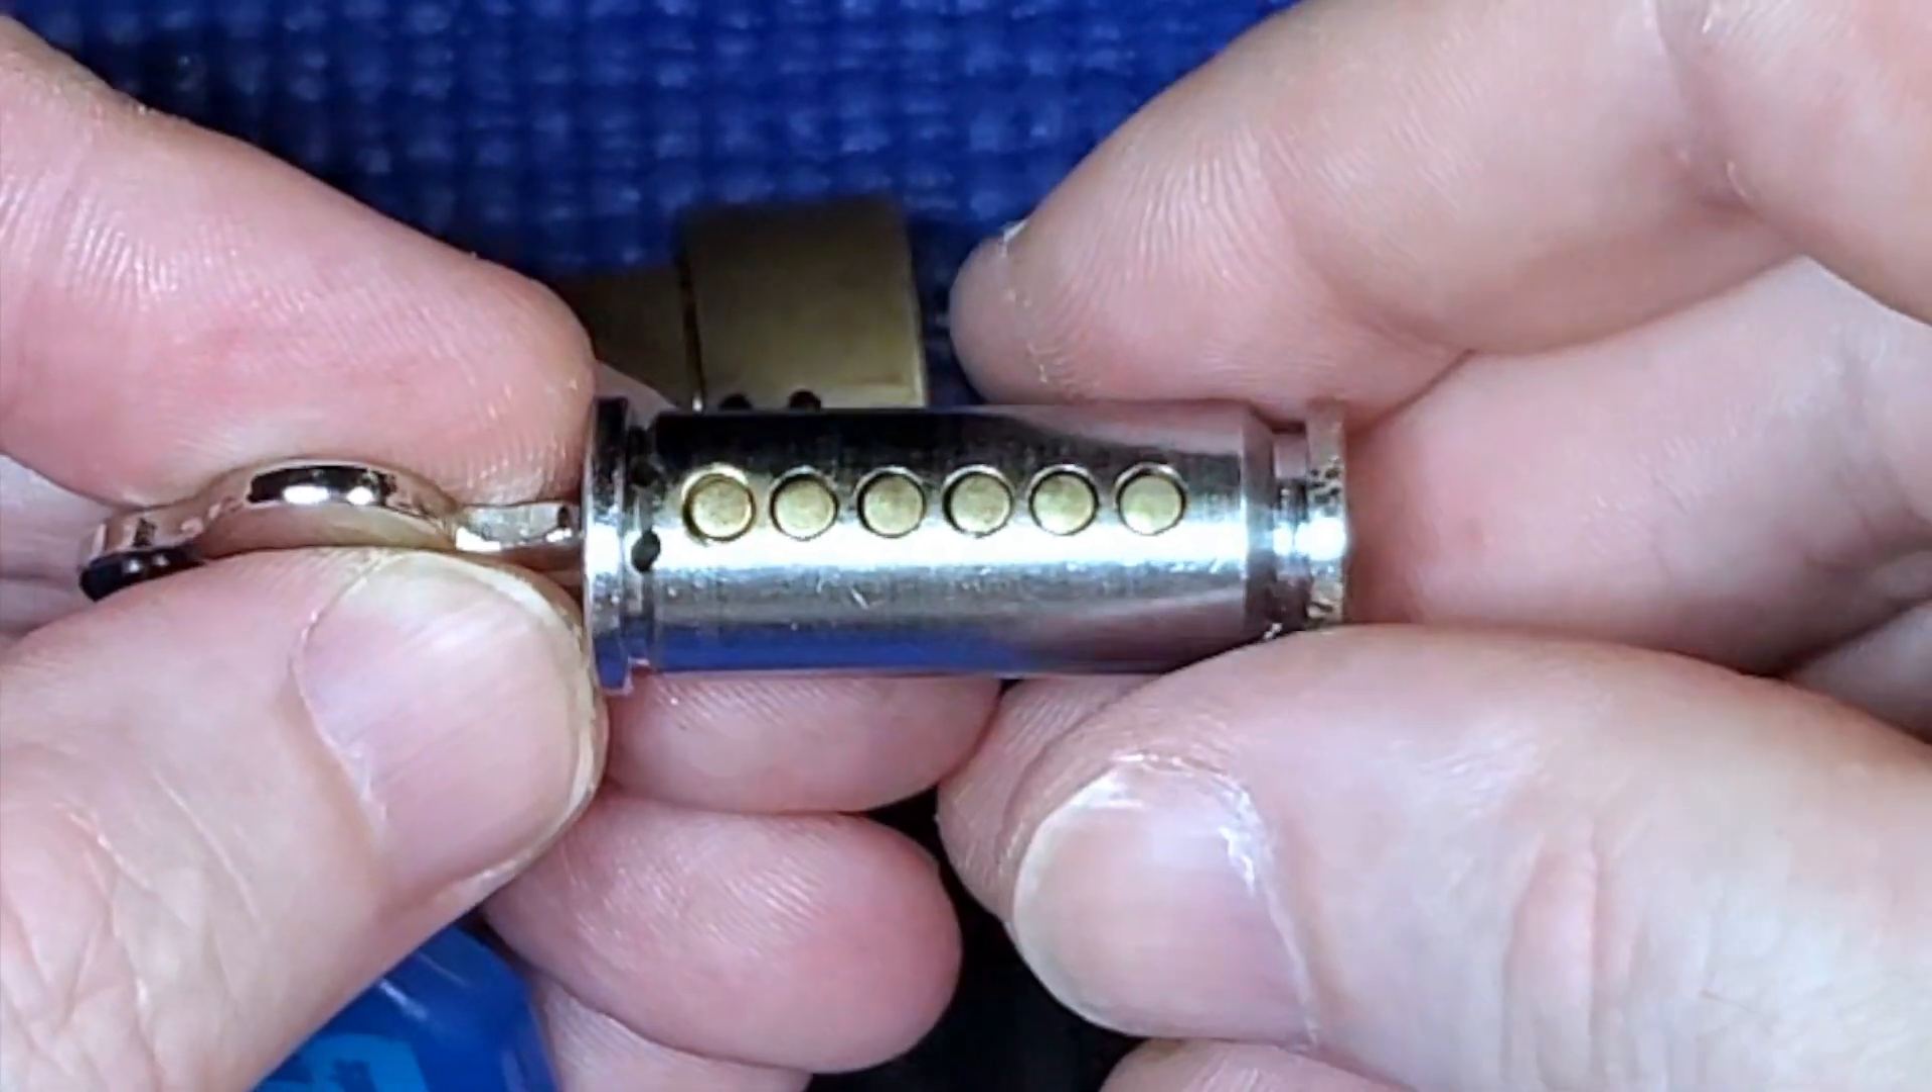The pins are right for the key okay they're all flush so that's good.